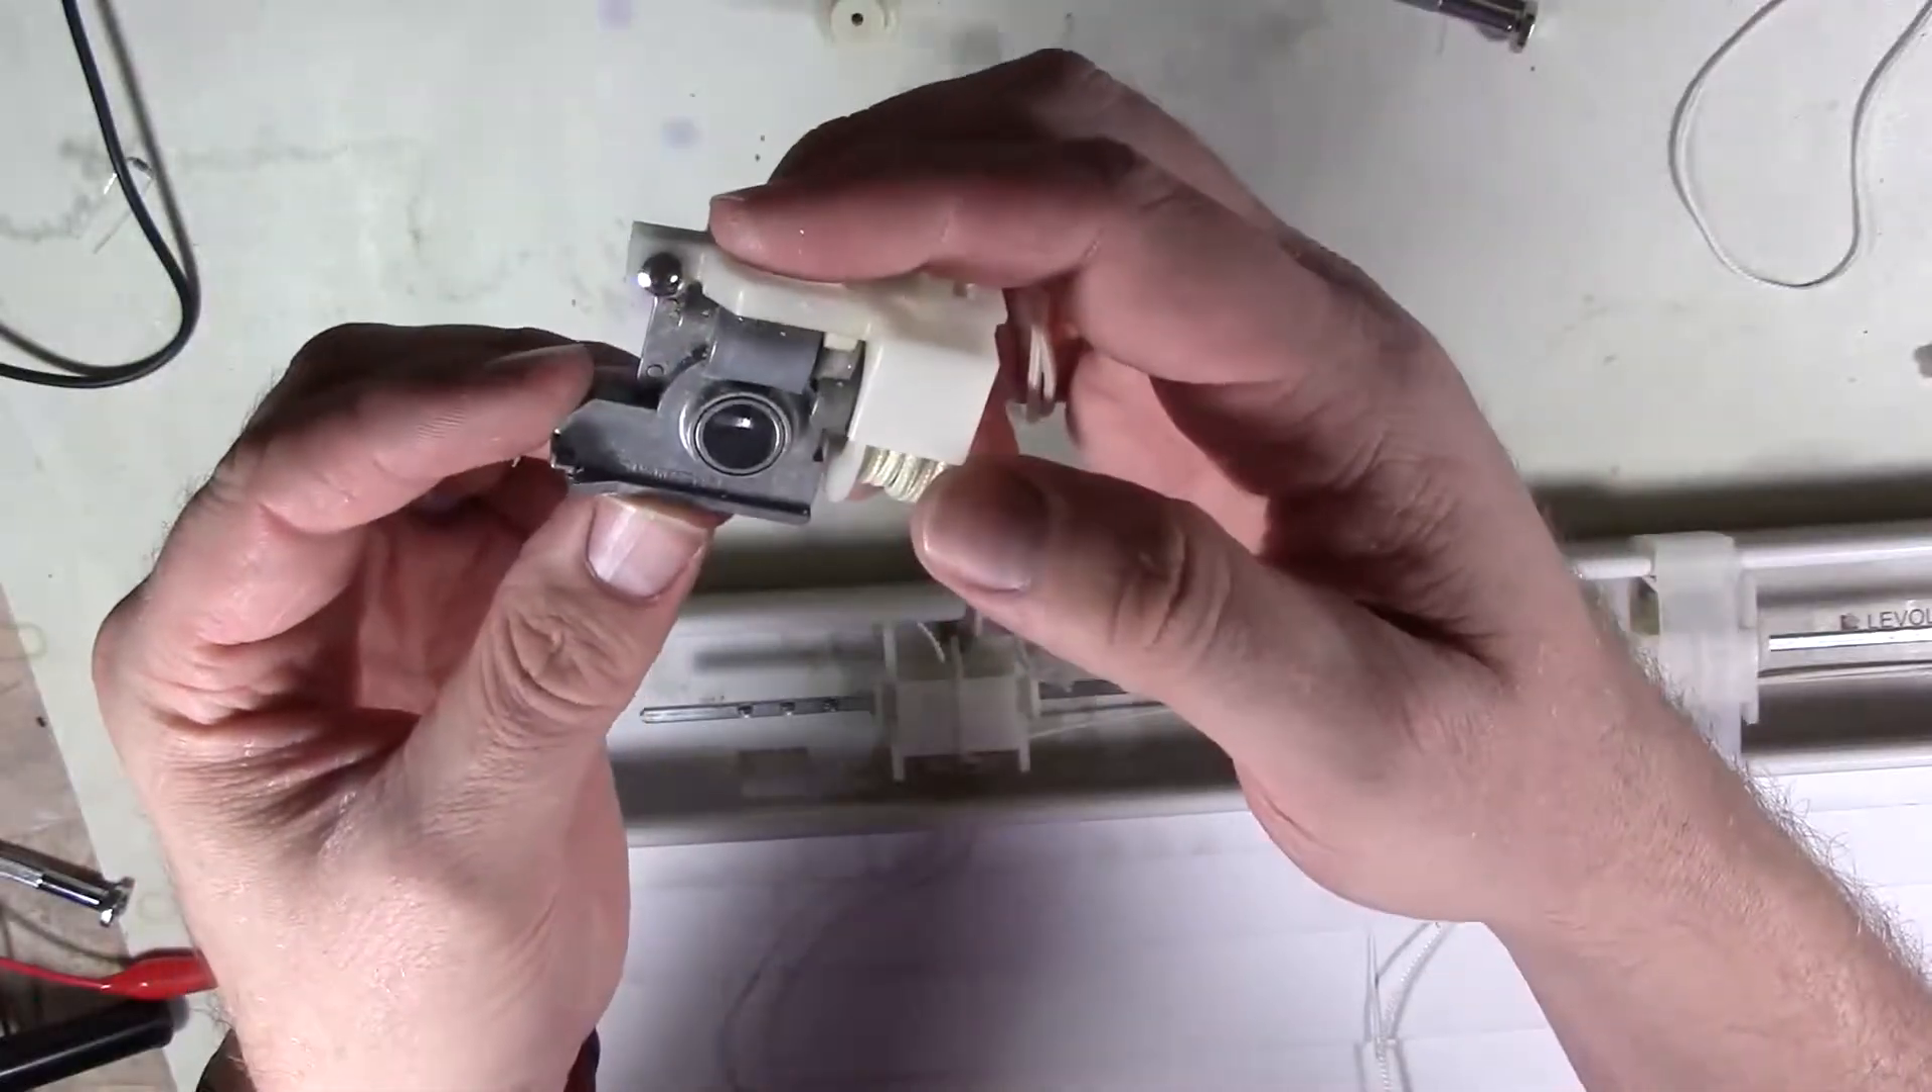Okay, now that we've got the mechanism taken out, we can set that off to the side.